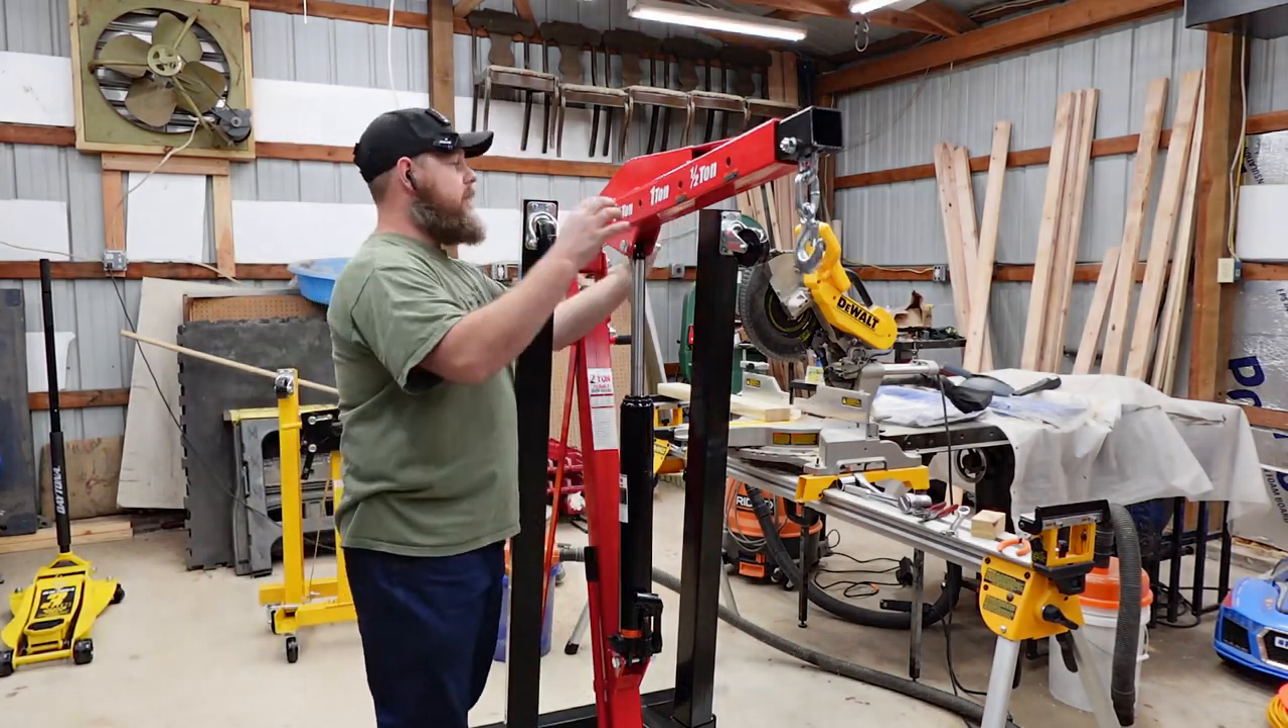Alright here we go we got the cherry picker put together.